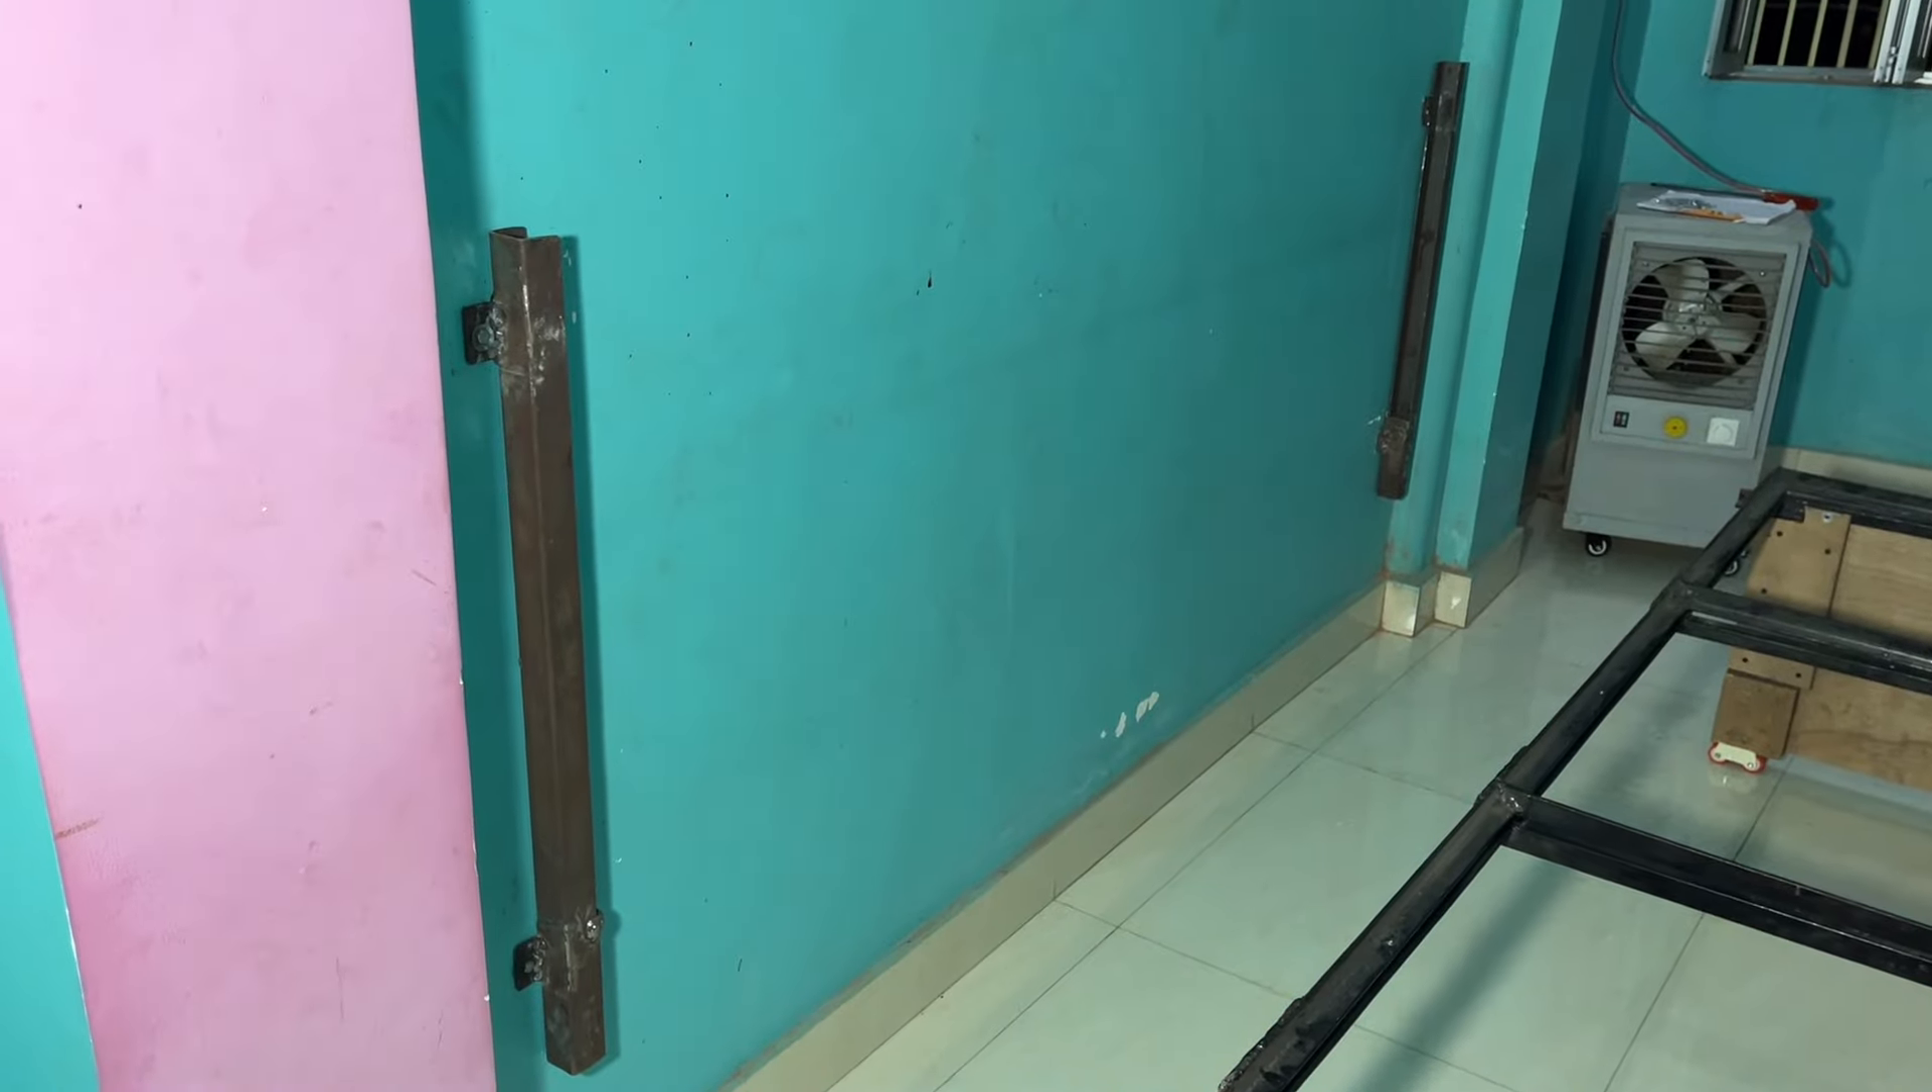मैंने दोनों लोहे को अच्छे से wall में set कर लिया हूँ।